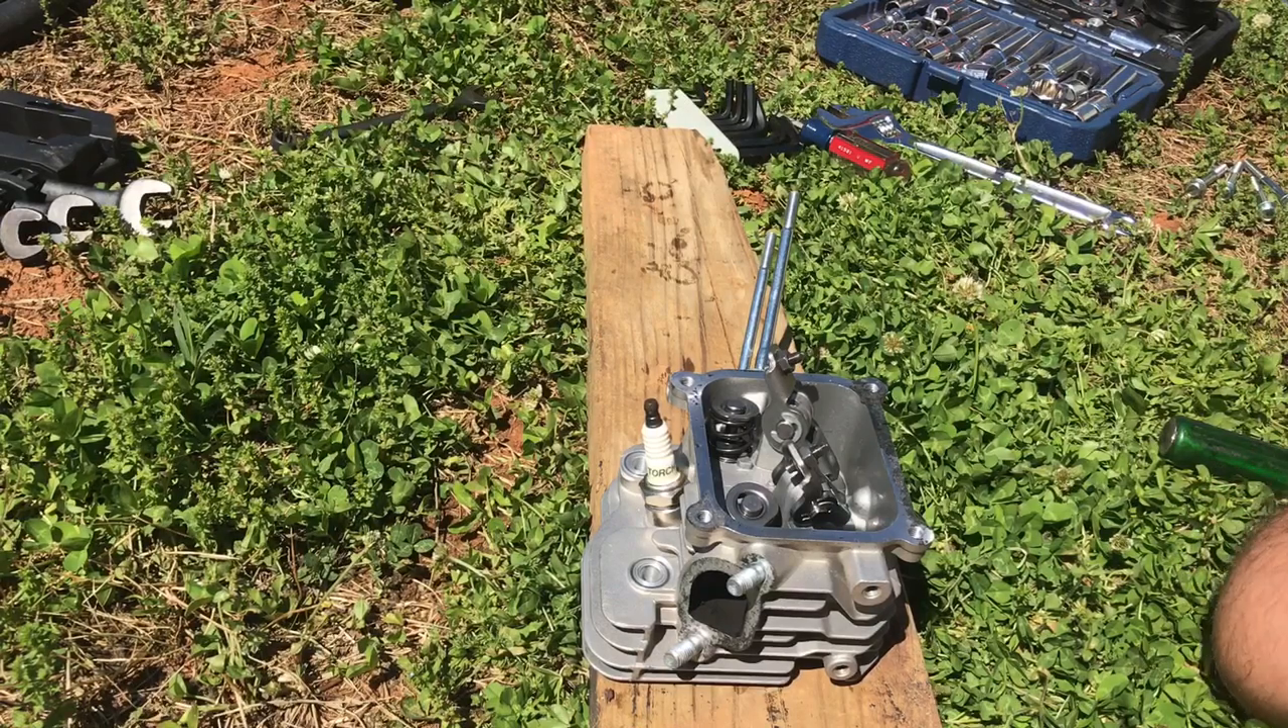Now we've got the head off. We need to disassemble it.